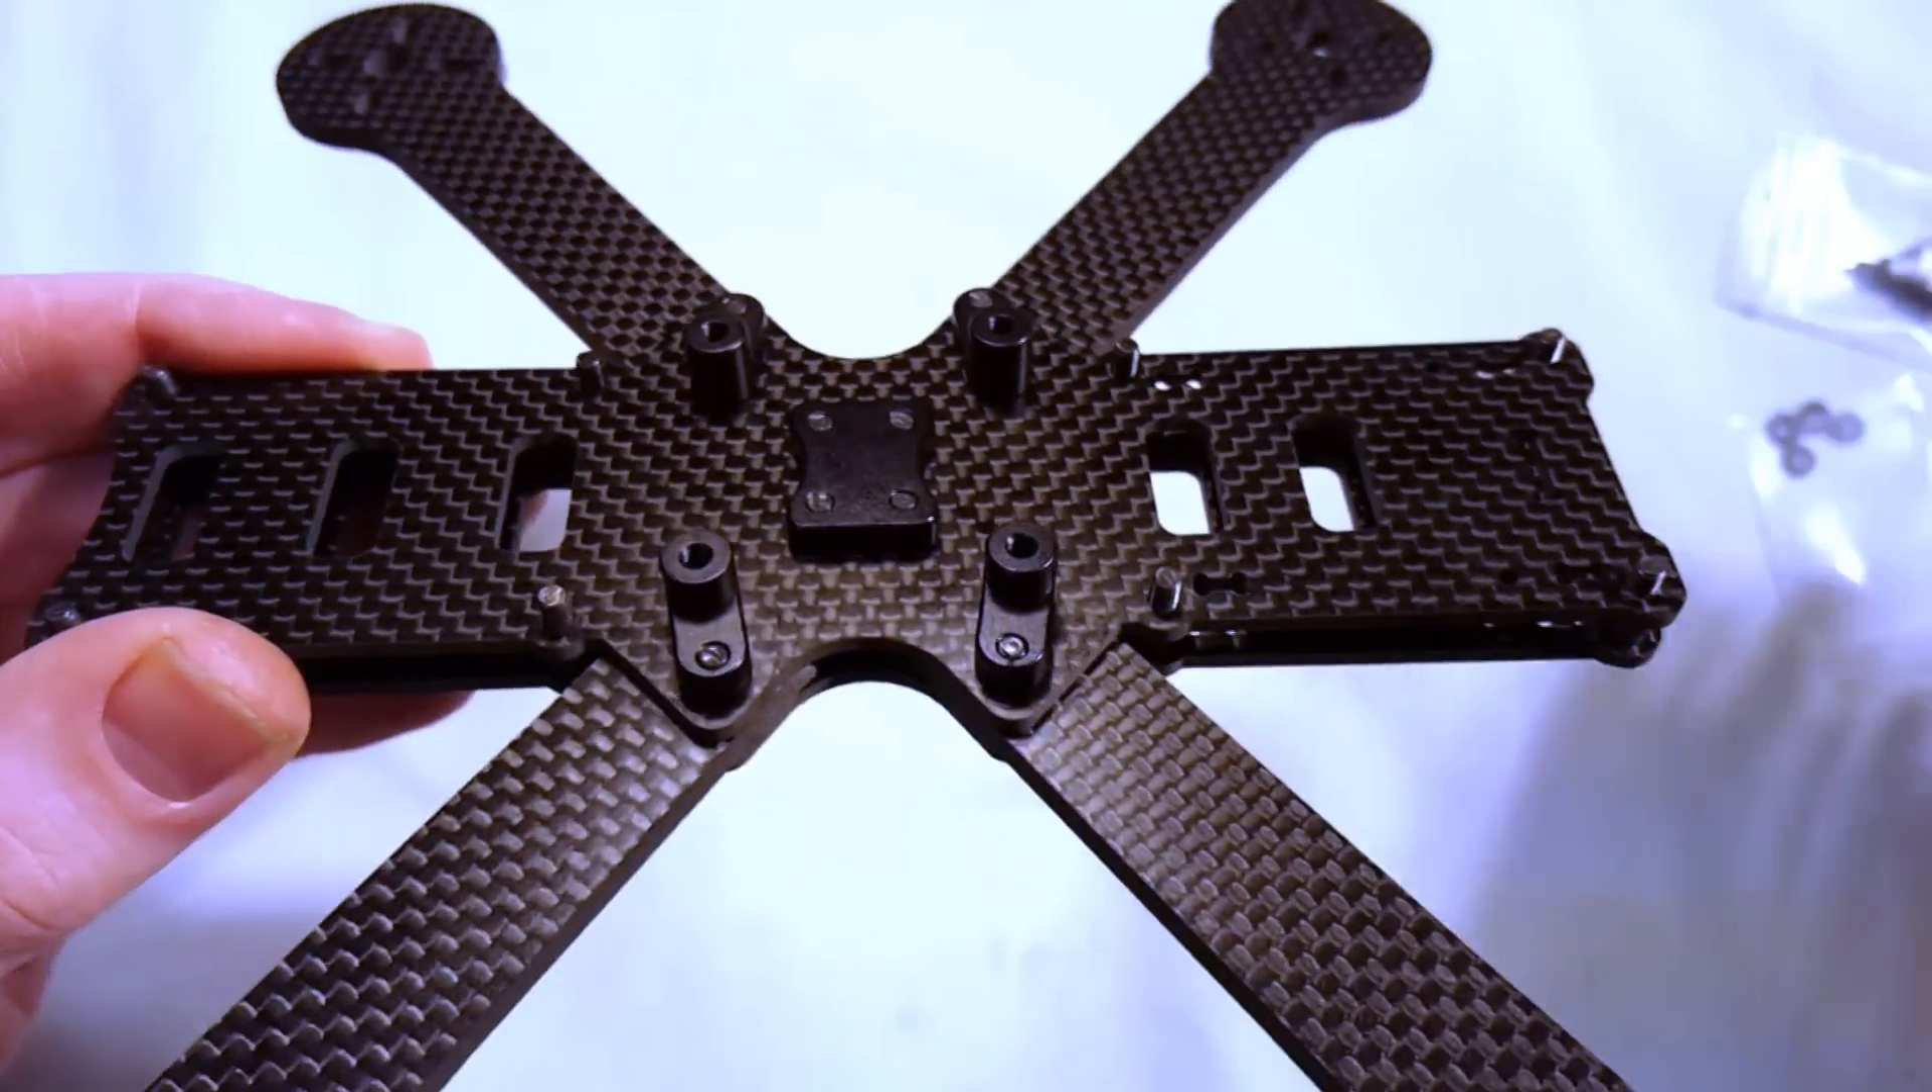Okay so i've got all four of those standoffs put on got that middle piece screwed in and that pretty much completes the bottom half of the build.